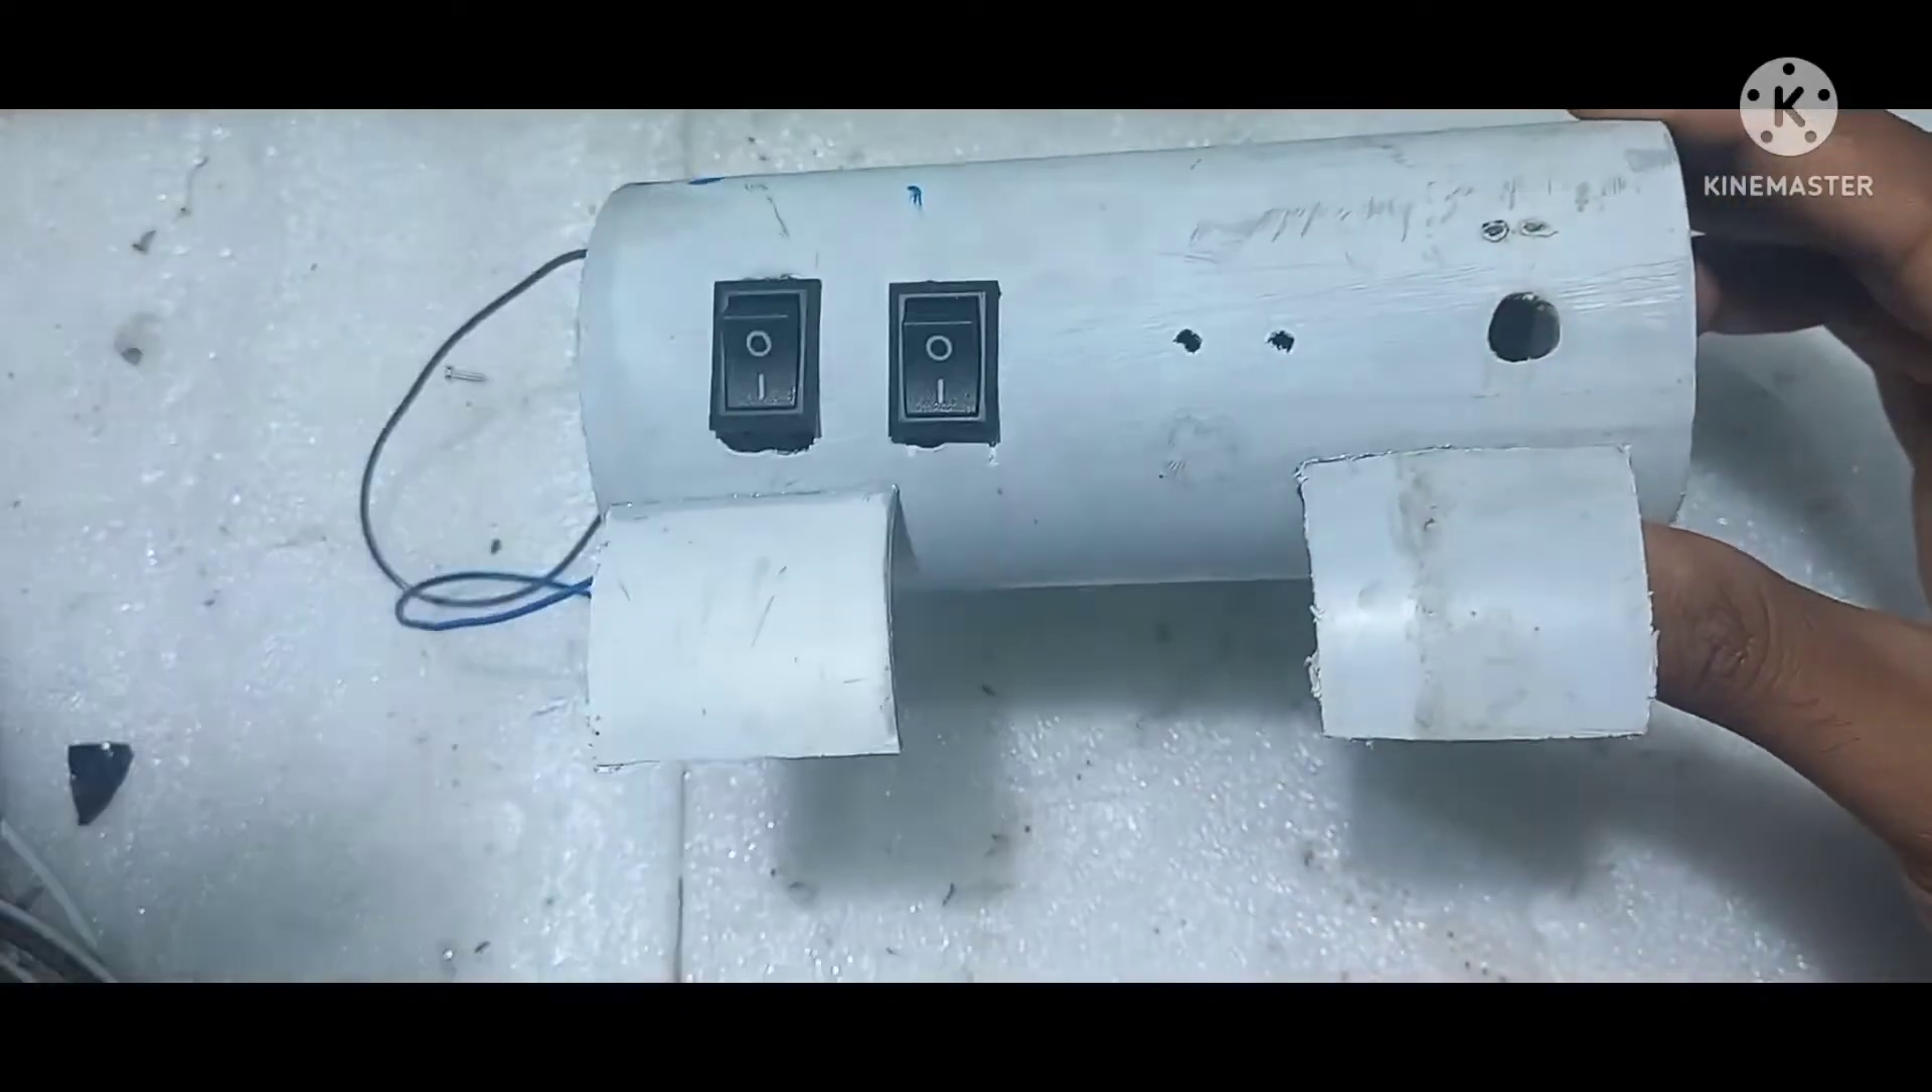अब मैंने इसमें दो स्विच लगा लिए और वायर भी मैंने इनके सोल्डर कर दिया अब हमें लगानी है LED और USB पोर्ट।